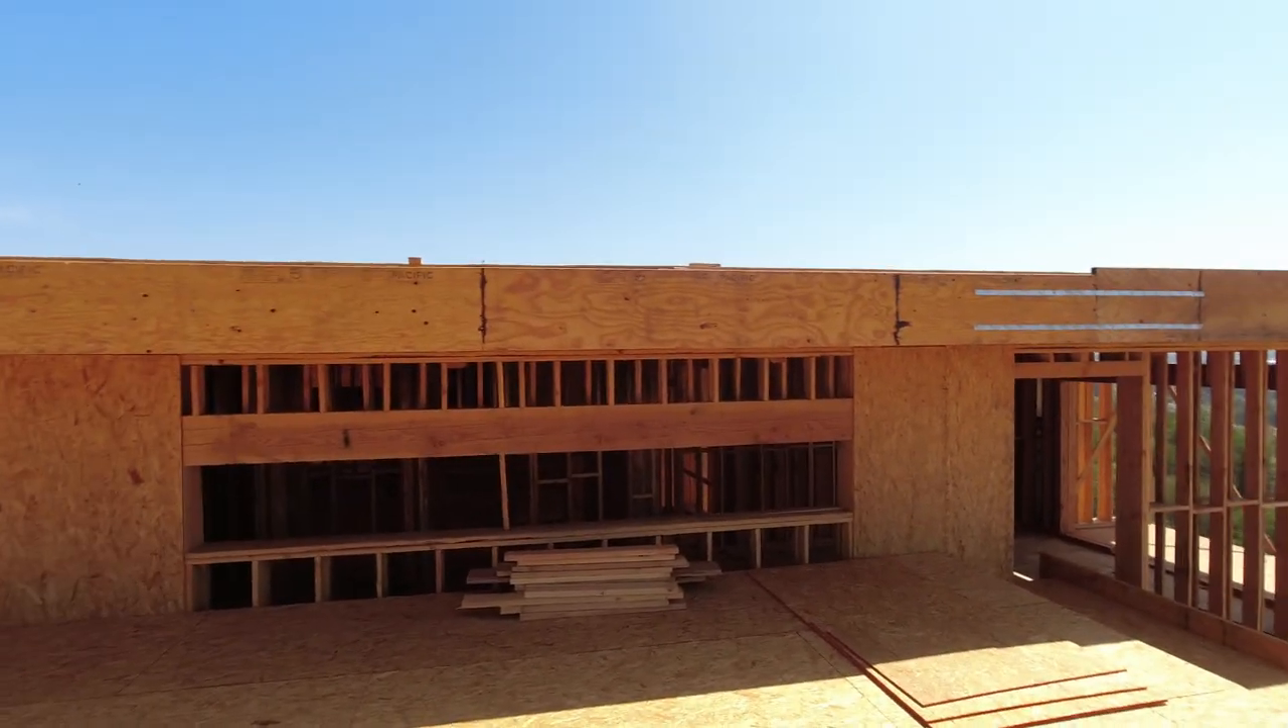You know, we're continuing on finishing up all the sheeting. We still have a lot of sheeting to do up here.